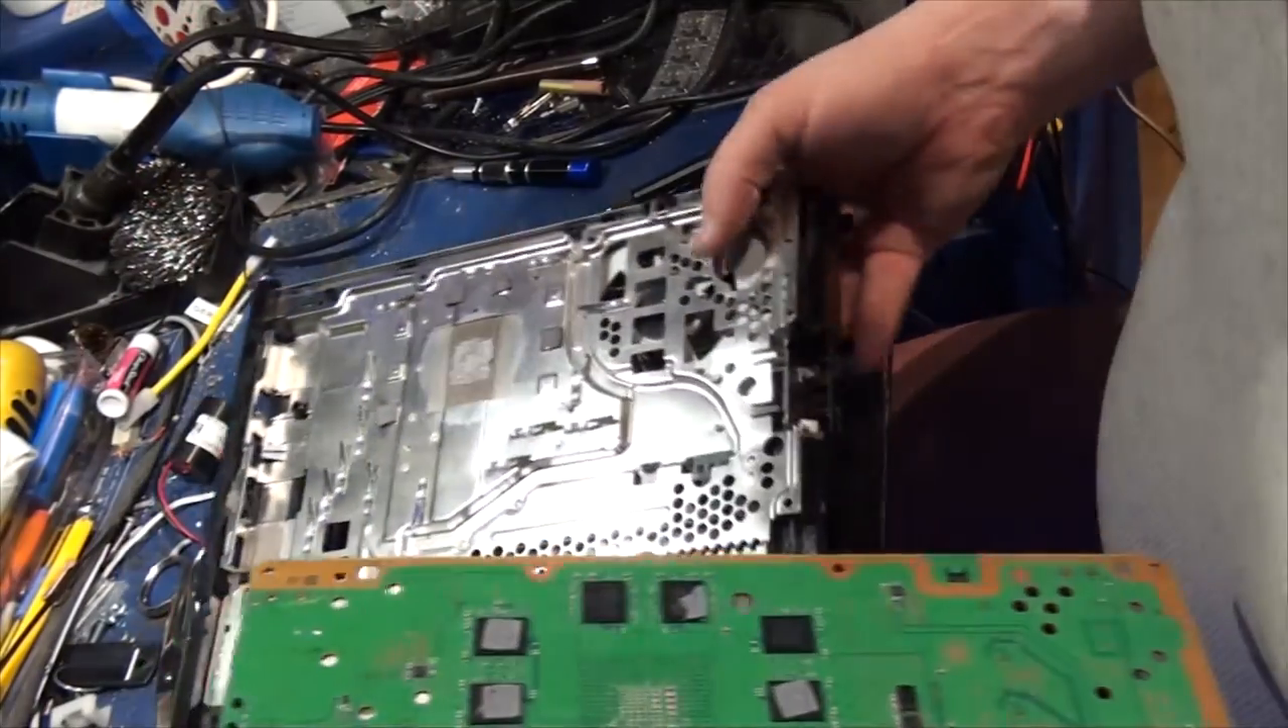Alright, so we've got the motherboard out.